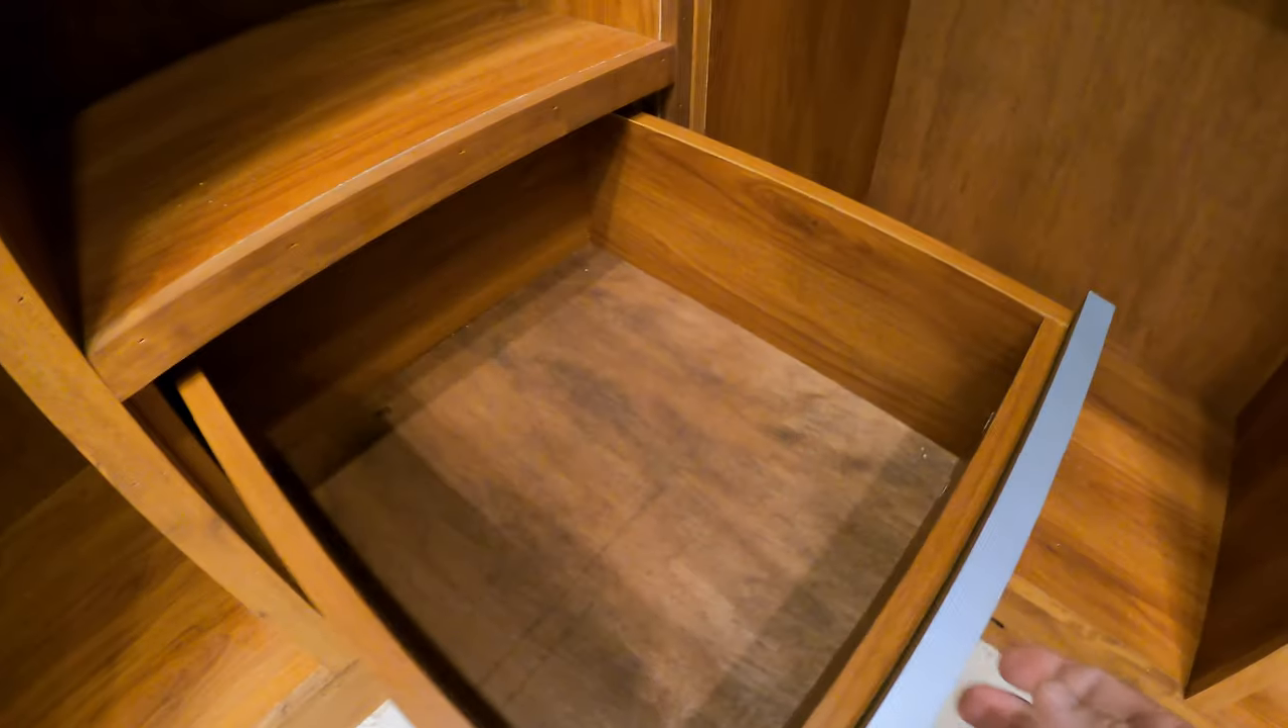You see, I got the drawers installed and they actually work really, they work really nice.